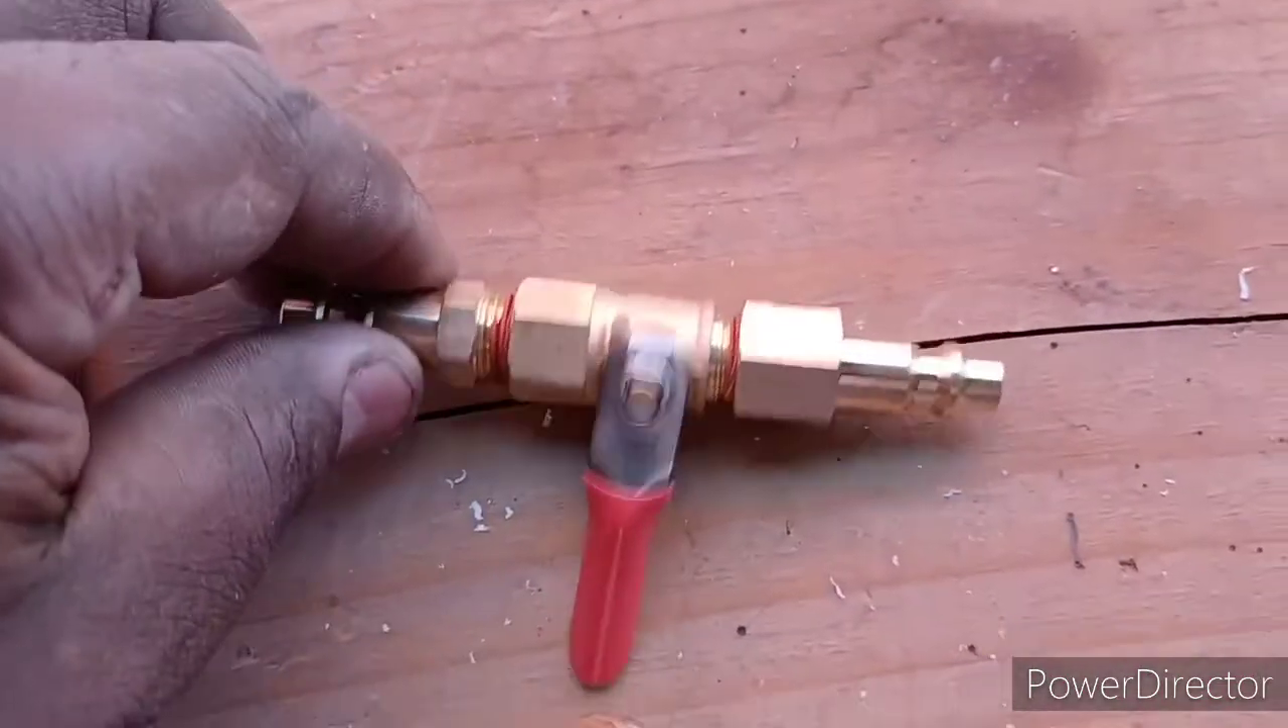That's me putting together this ball valve and a couple of these couplers here so that's three pieces put together.